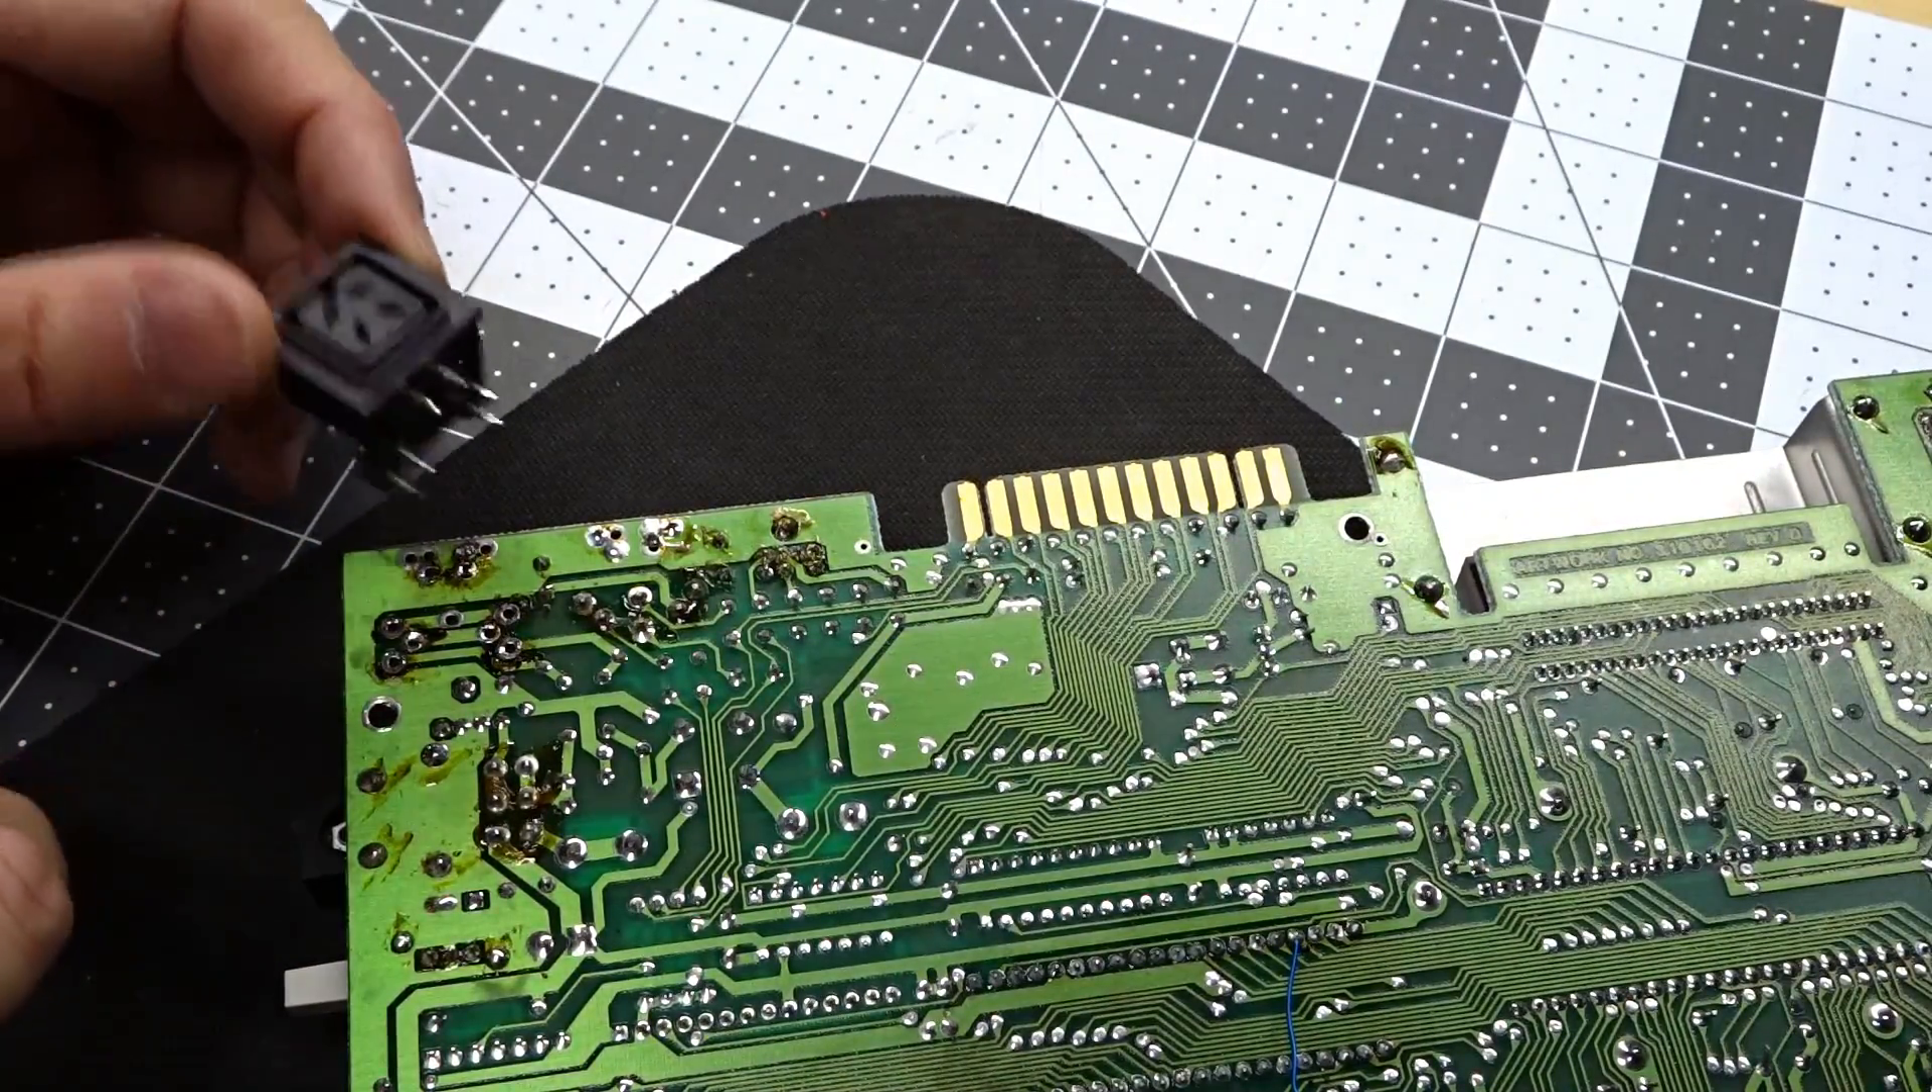All right, so there's the square connector. It just came out of the board.